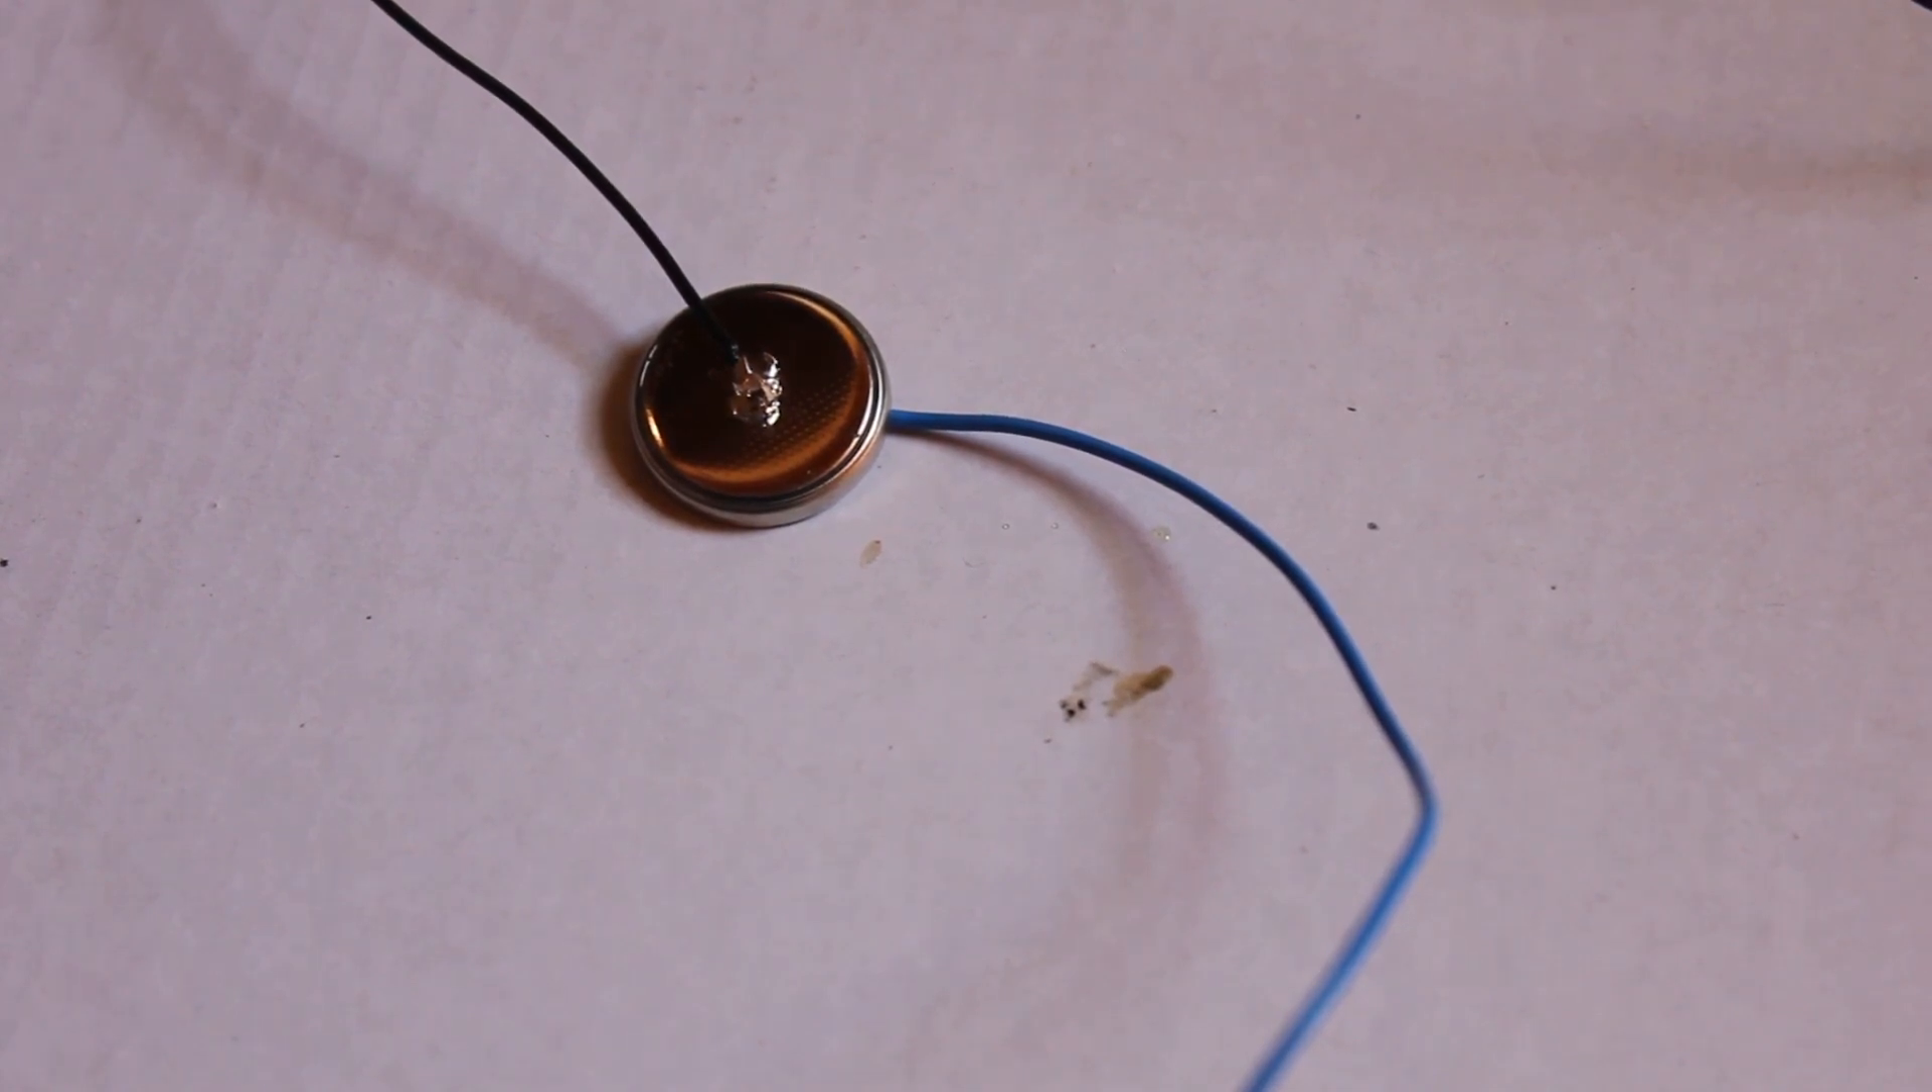So, I soldered the battery directly to the leads that I want to connect to the multimeter.